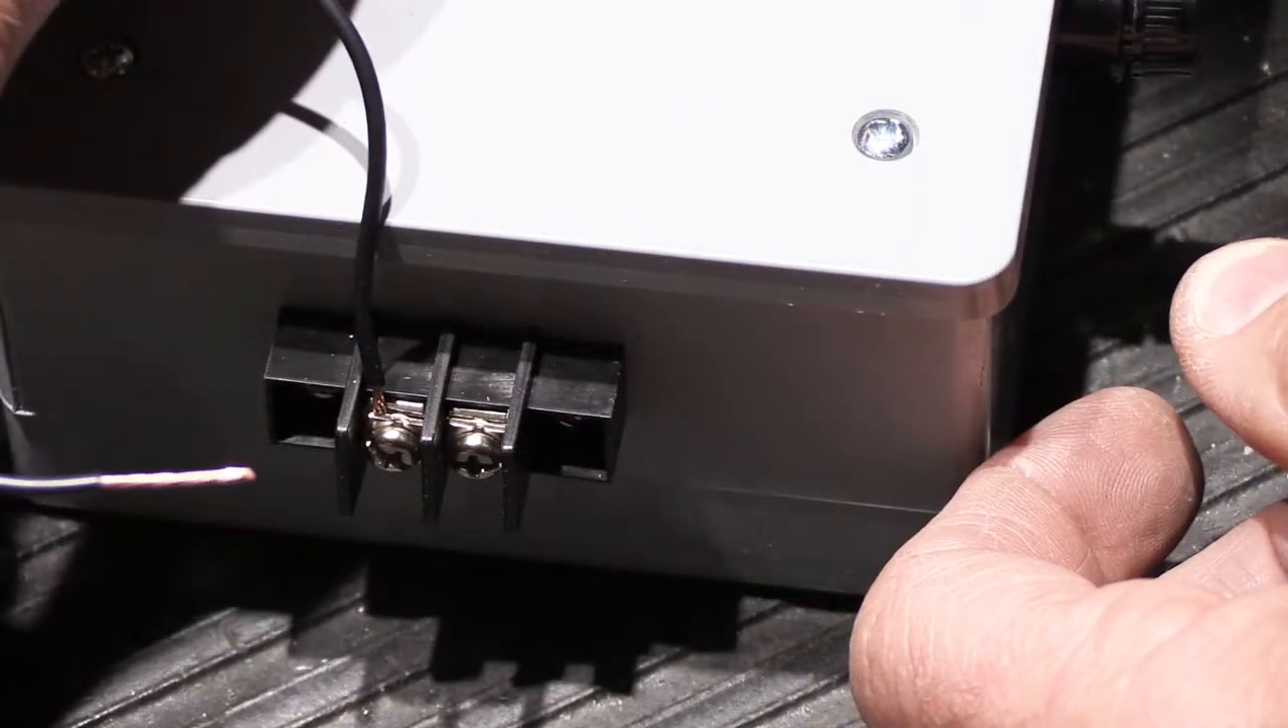I've connected one wire to one side of the barrier strip and here's the bare end of the other wire.